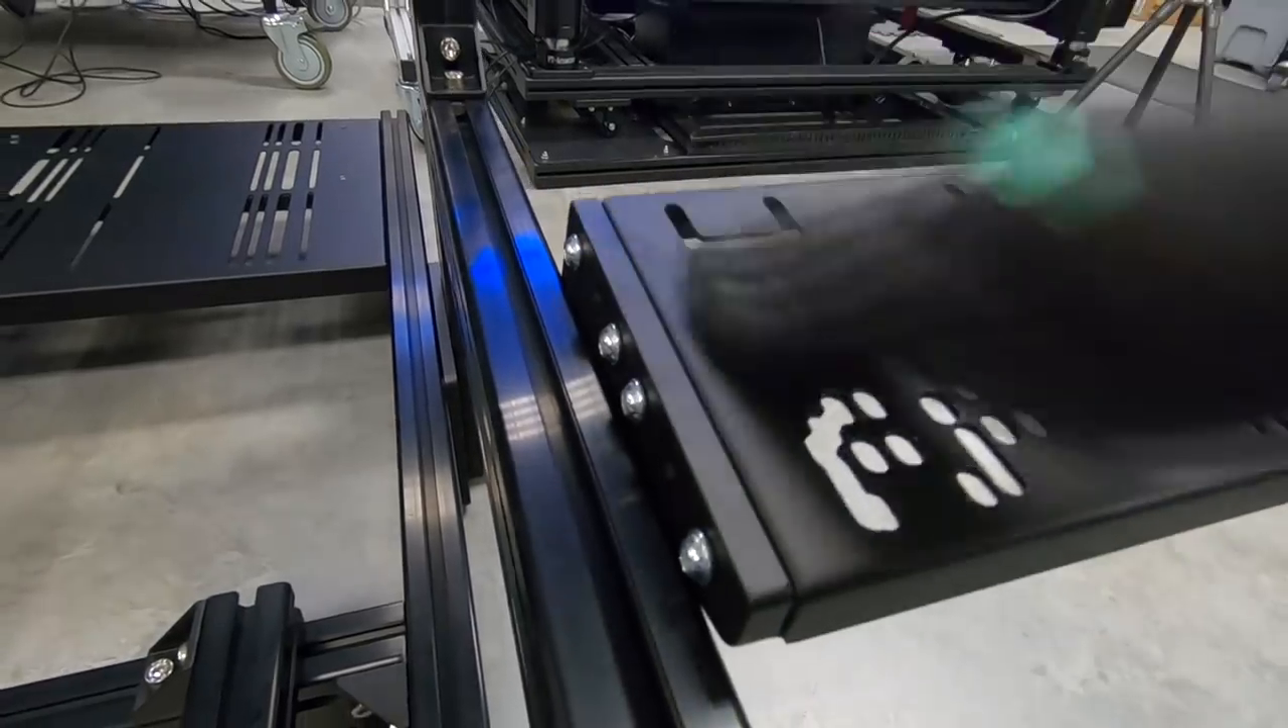We have four of the bolts that are in this 10 millimeter plate that are attaching our steel plate.